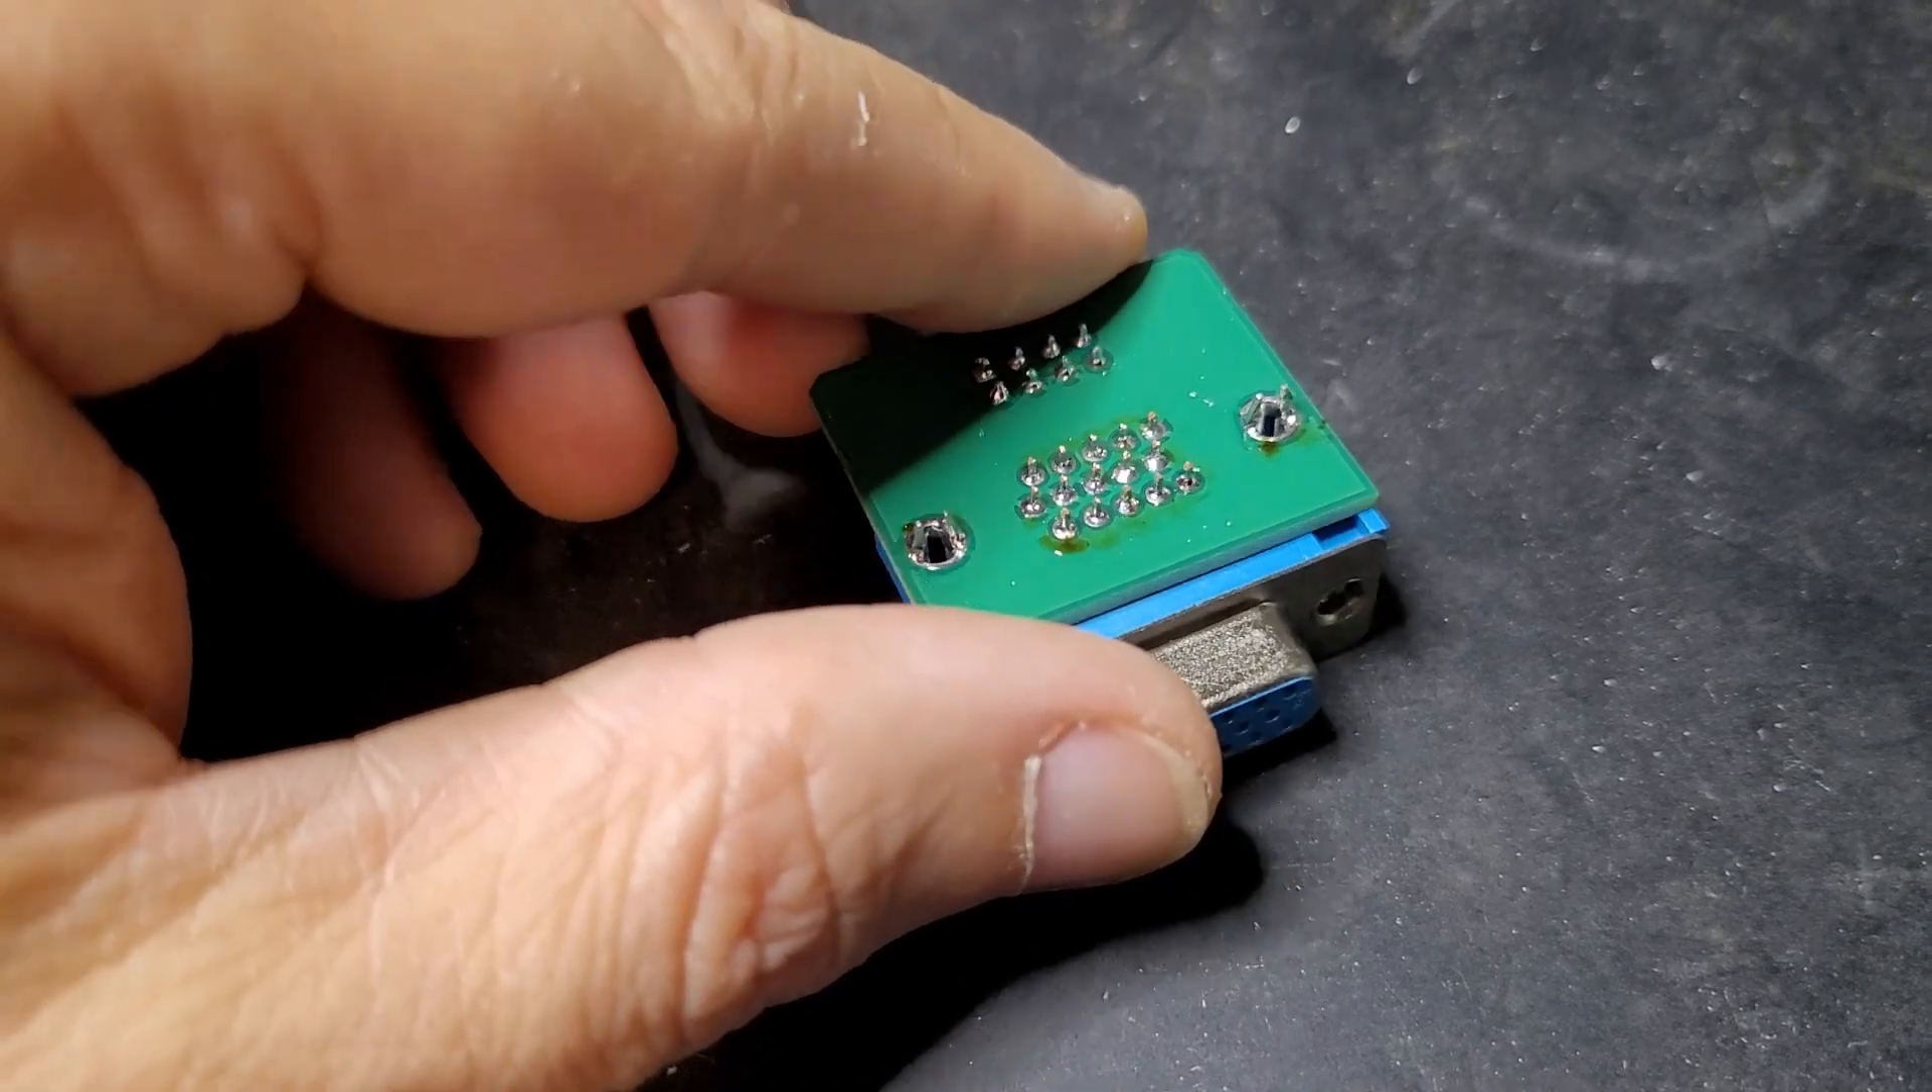Okay, and just like that, we've got the connector end all soldered up.